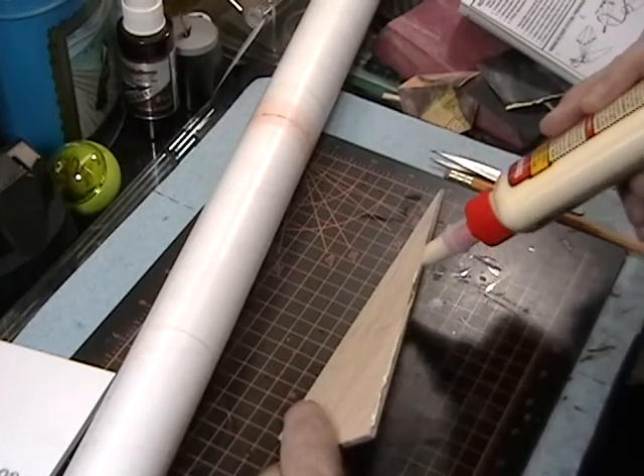Okay, we're now ready to put the fins on, which is one of the last things we're going to be doing.